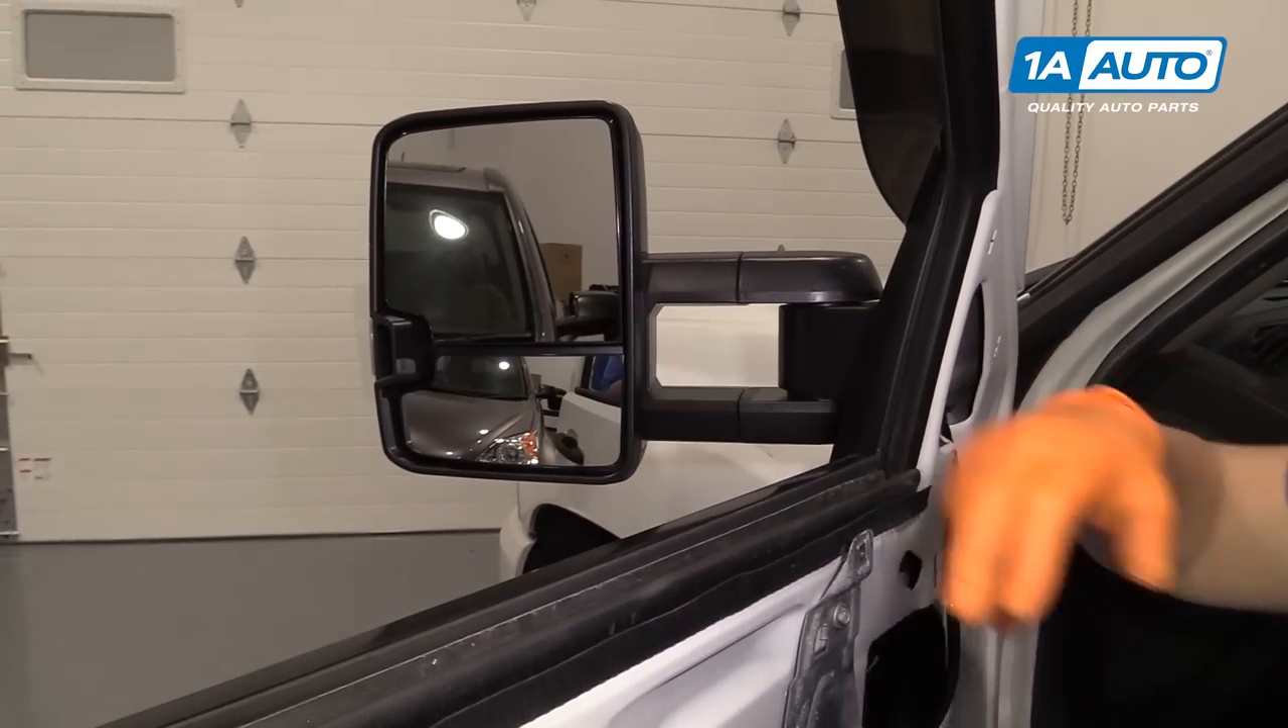So normally I would just throw the panel back on, but right now we're going to leave this out because we're going to show you how to wire up the actual harness so that the reverse spotlight works.